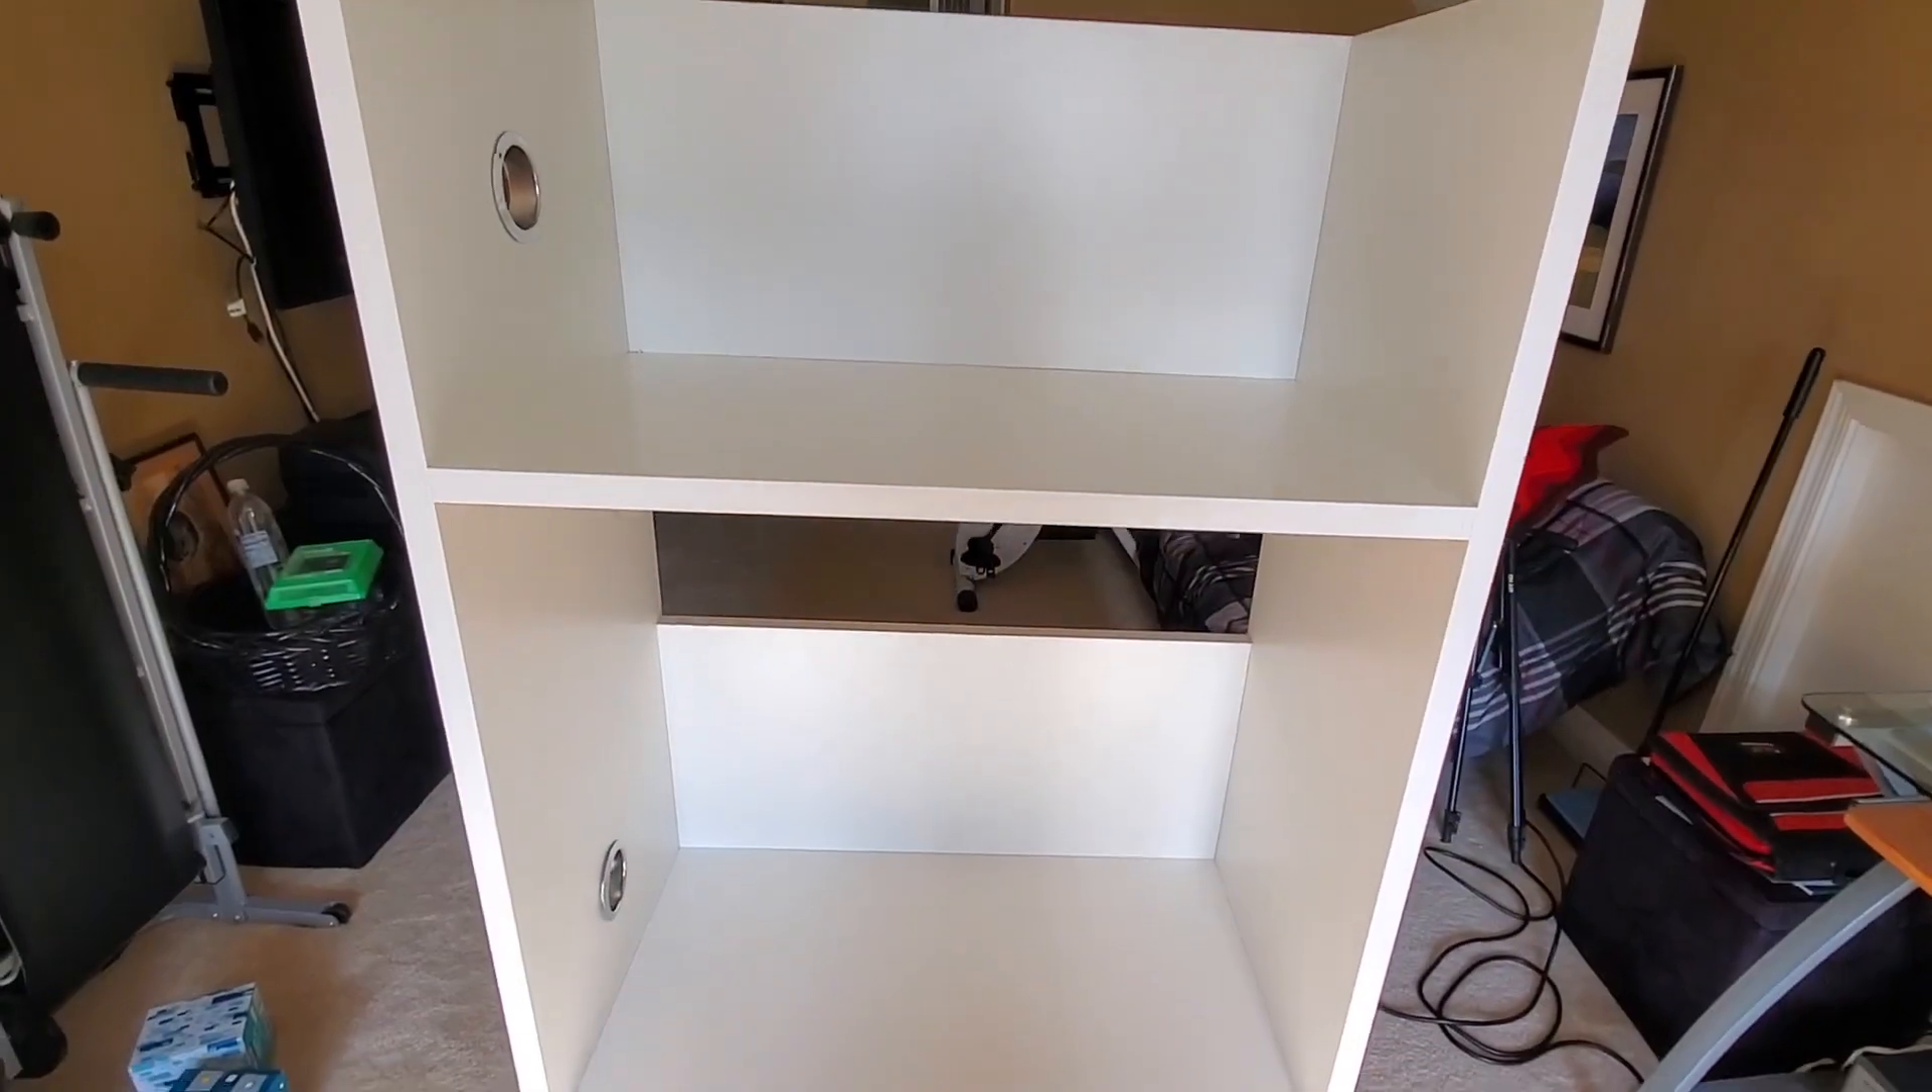Here it is after I screwed in all the walls.